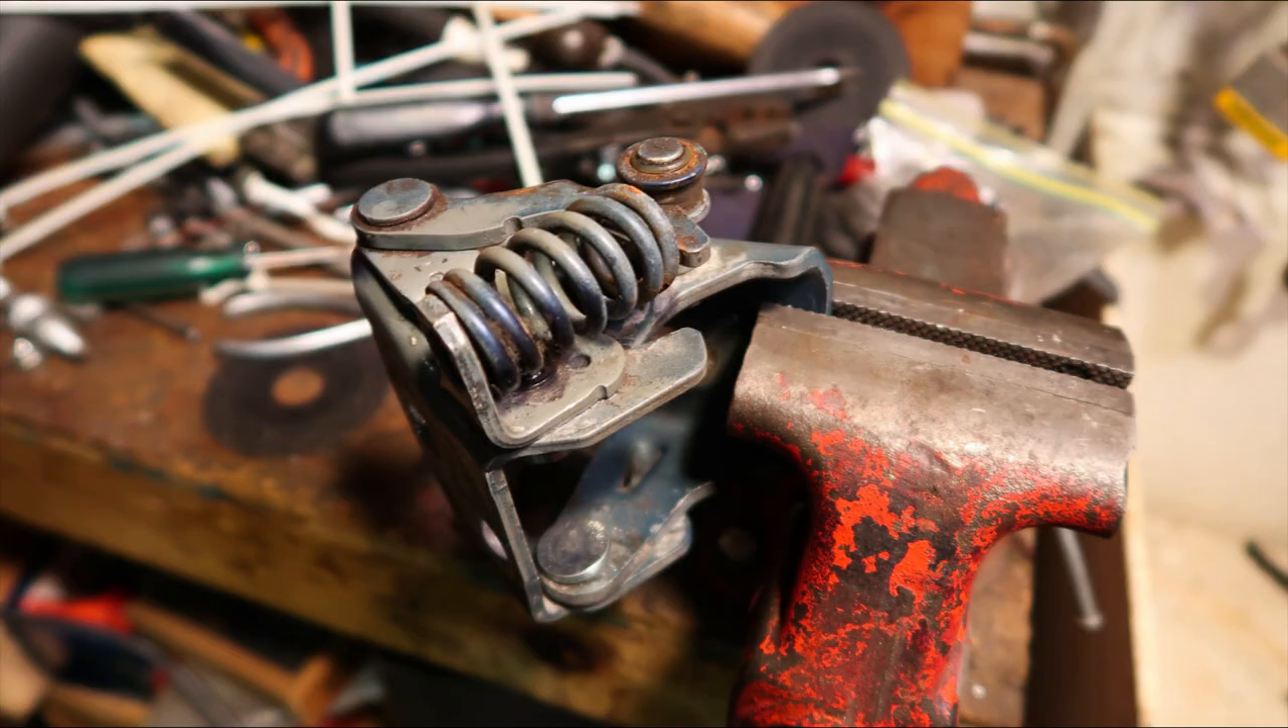So there you have the finally reassembled hinge.